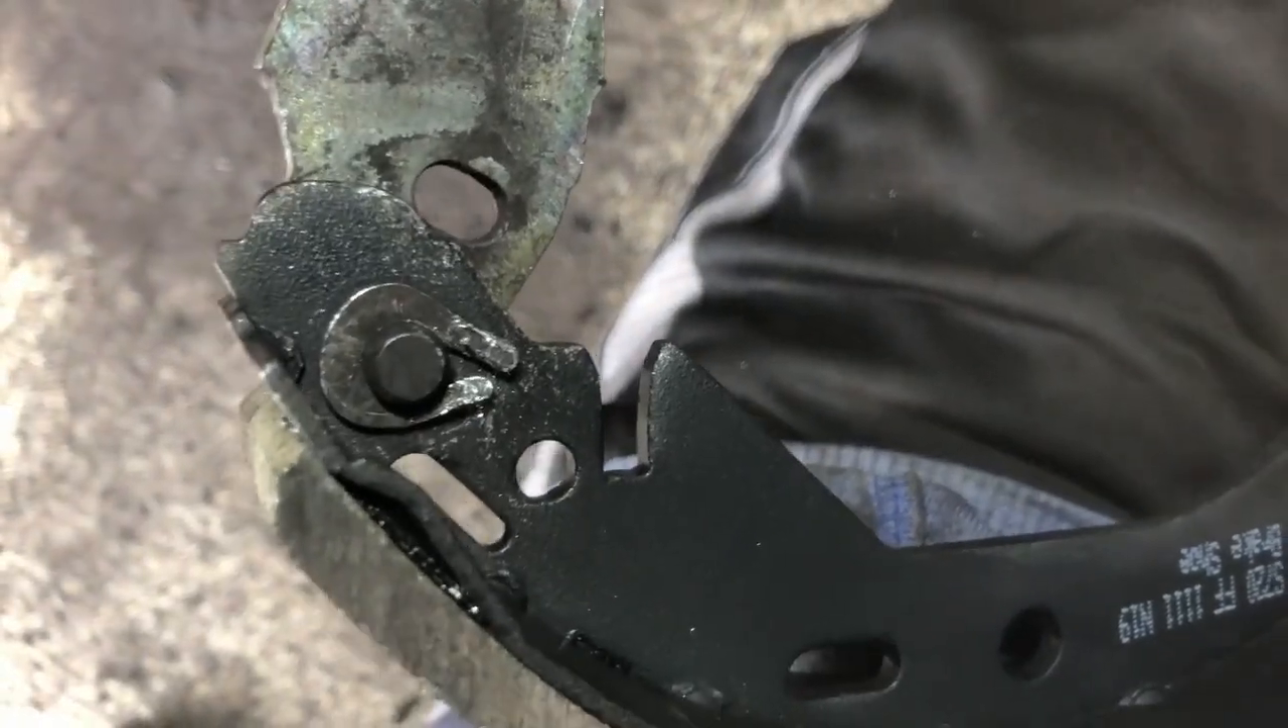All right got the c-clip in.